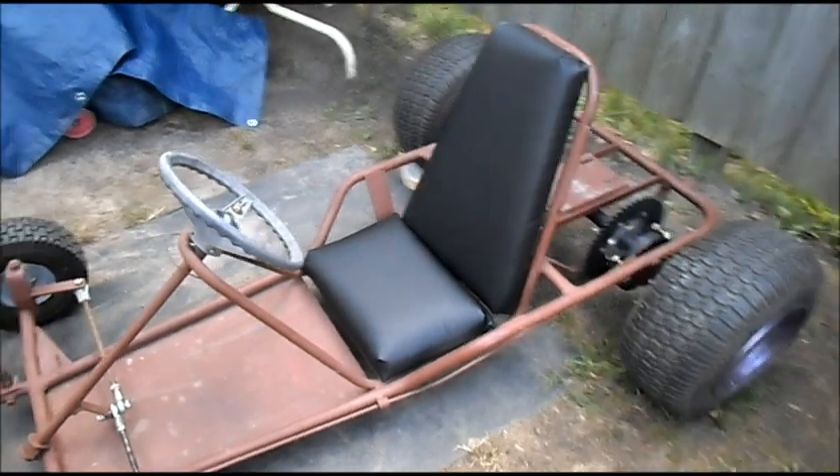Go cart seat, we've got our go cart seat all together and bolted on.